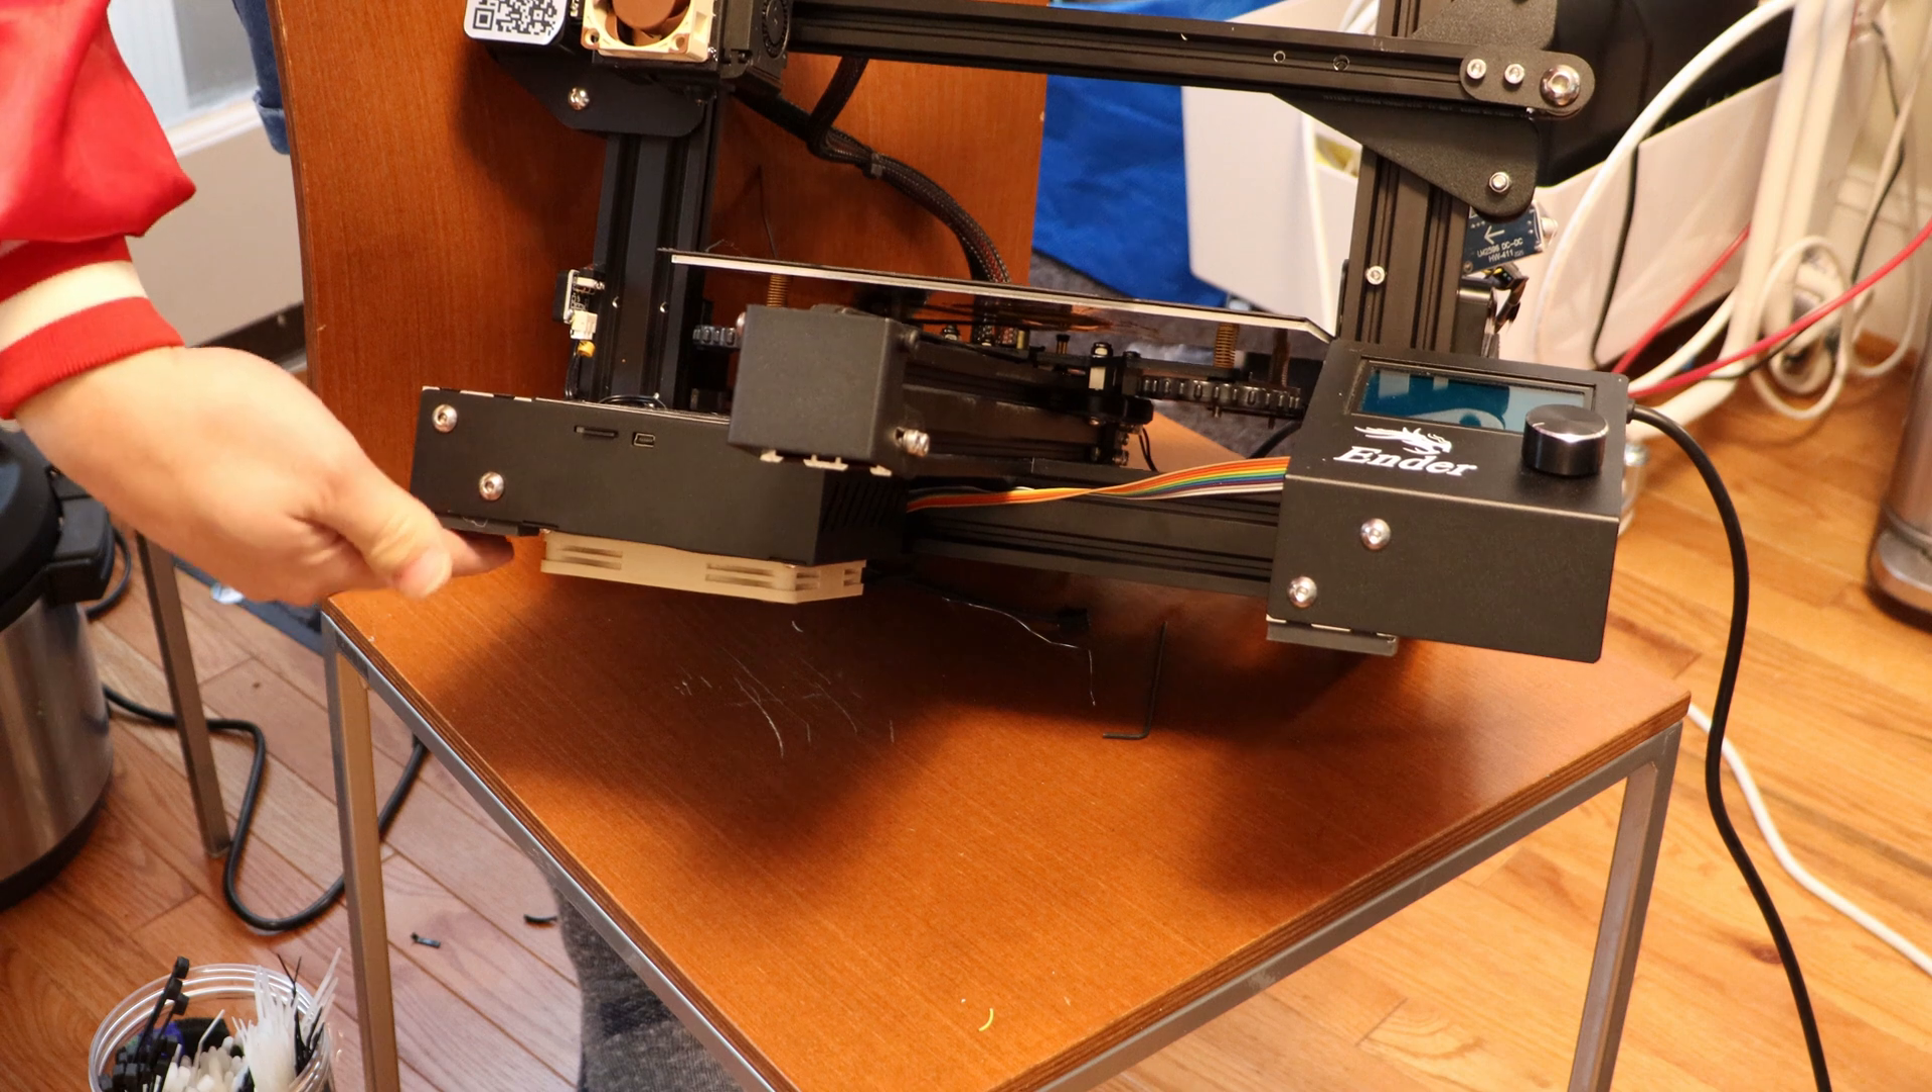You'll notice there's just one thing a little funky here. And that is my motherboard fan sticks out beneath the bottom of the machine a little bit.